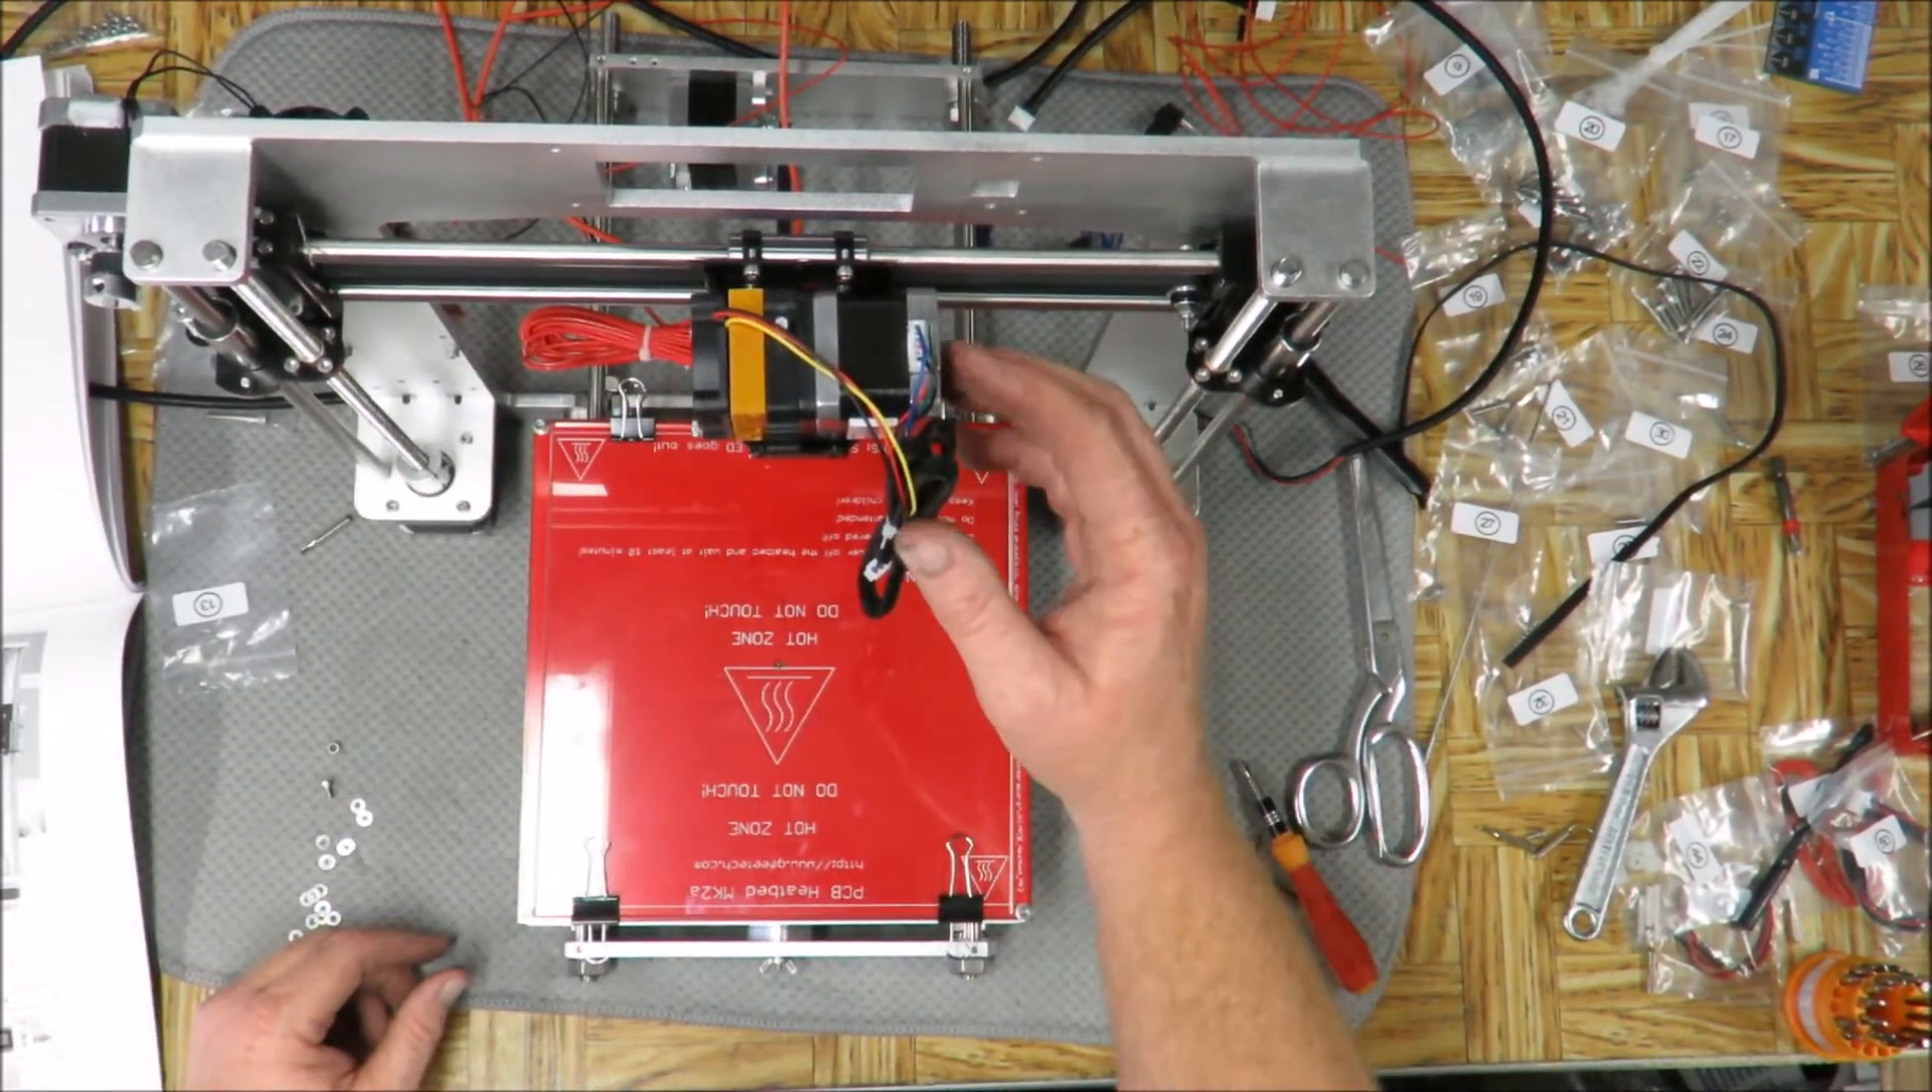Extruder is in place.